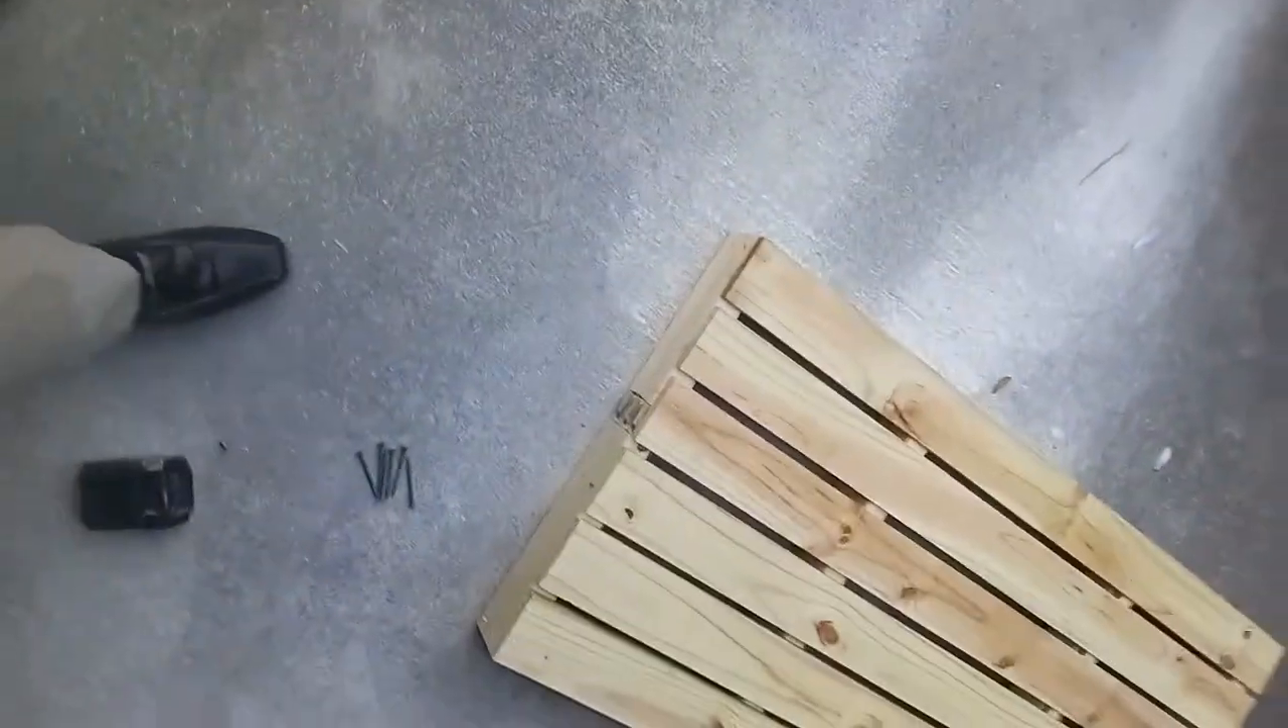Okay, I got the cargo decking in place probably on a, eh, roughly a half inch spread.